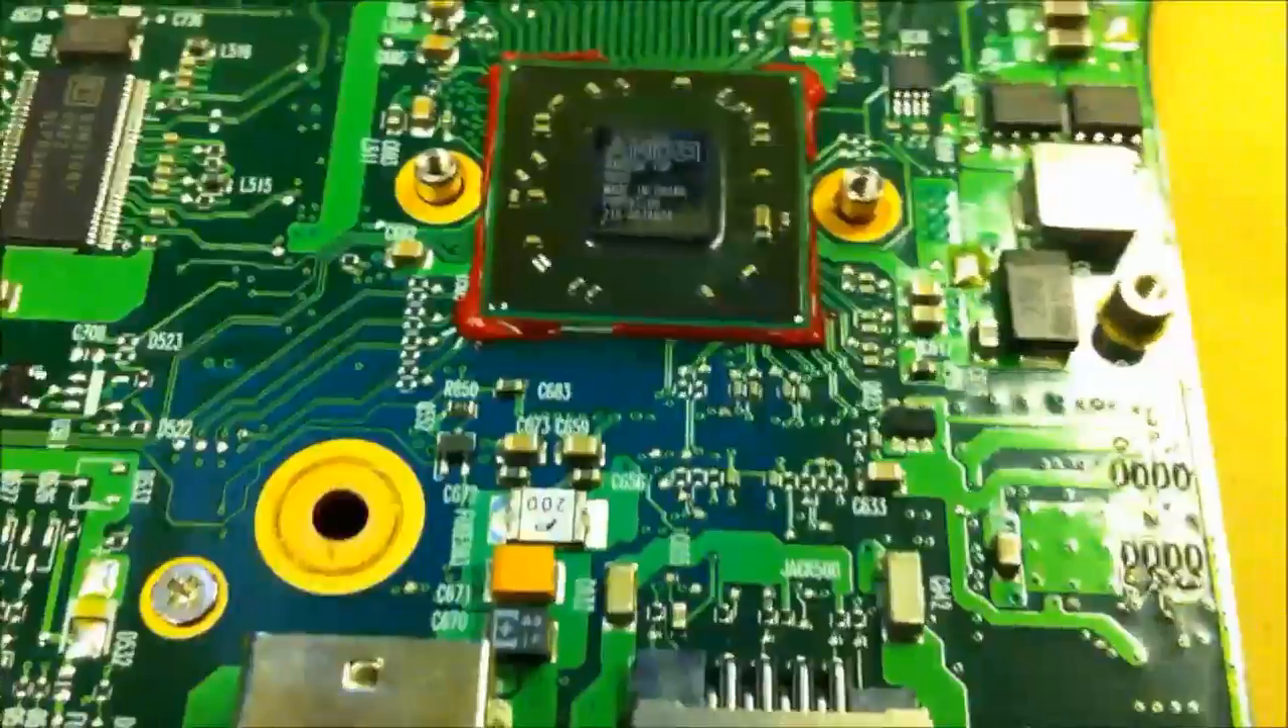So what I am going to do now is the fact that this chip is actually already glued in place so it was overheated big time.